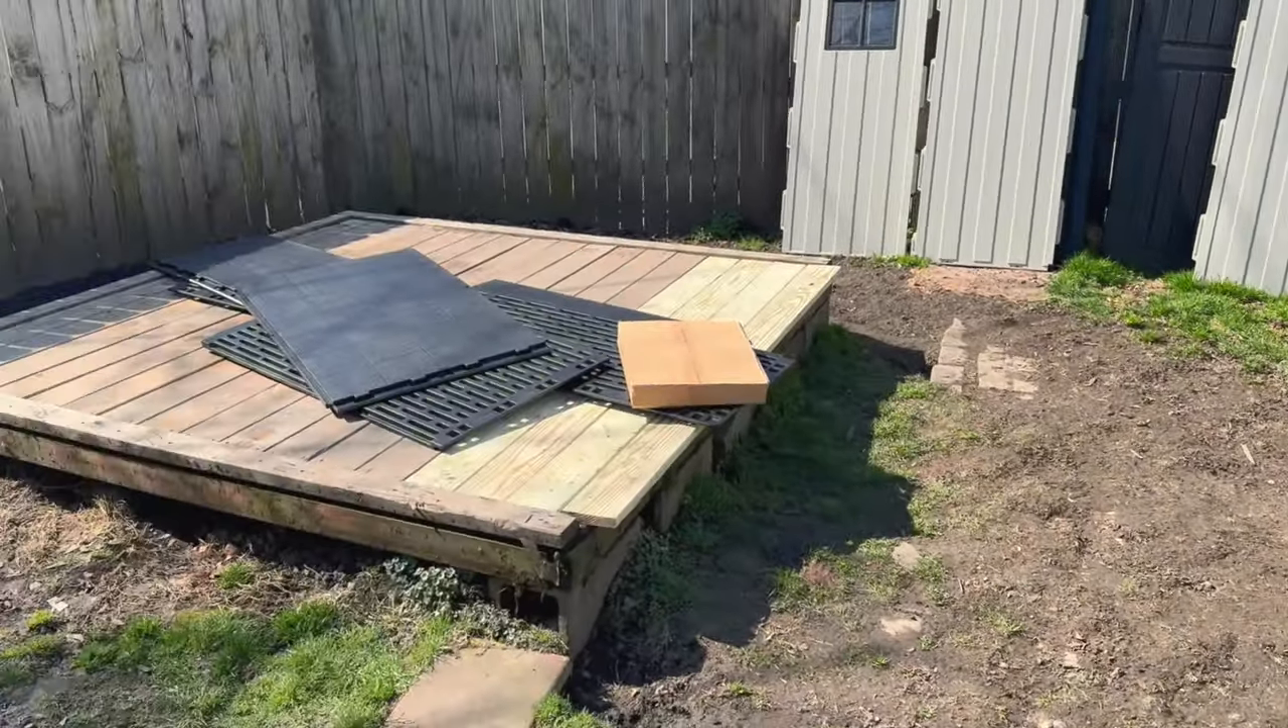So, we have all the boxes open now. There's the floor to be put together.